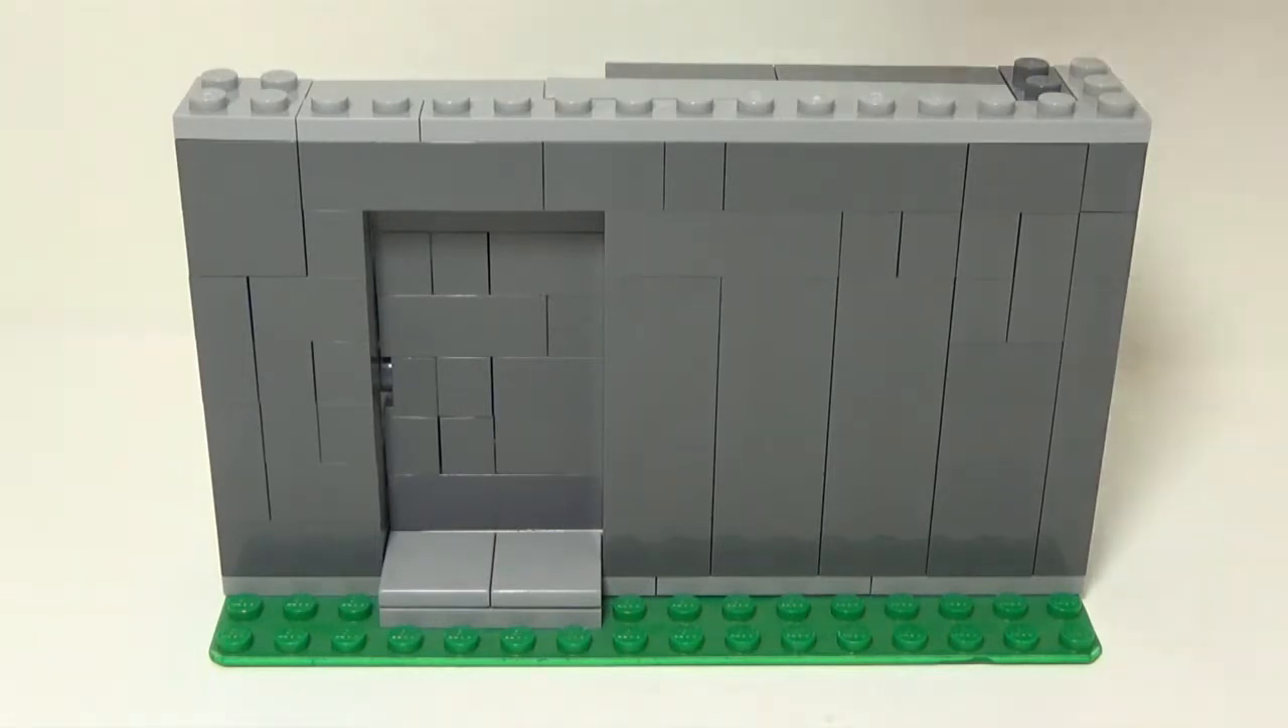You can see the door does not sit exactly flush with the wall.